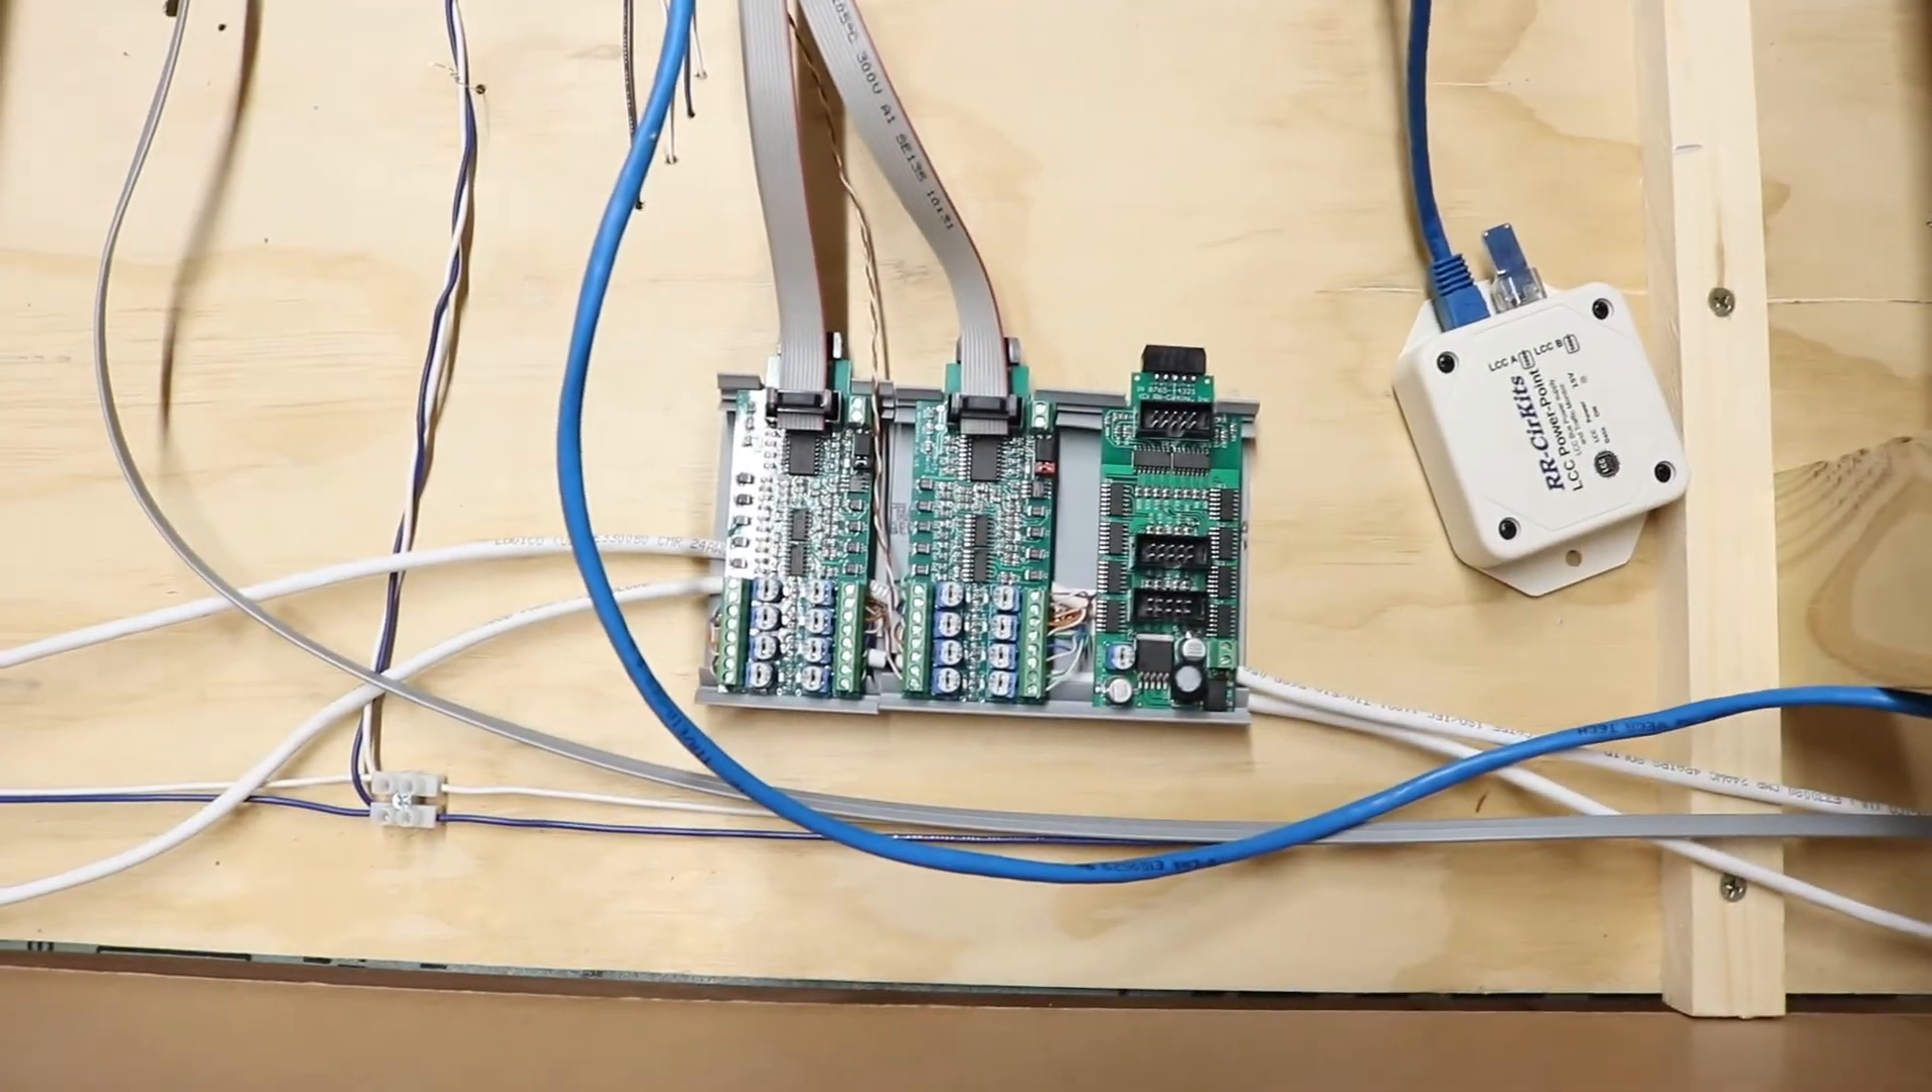Now I've got some more wires hooked up to my nodes. I've got the ribbon cable going to the block detectors.